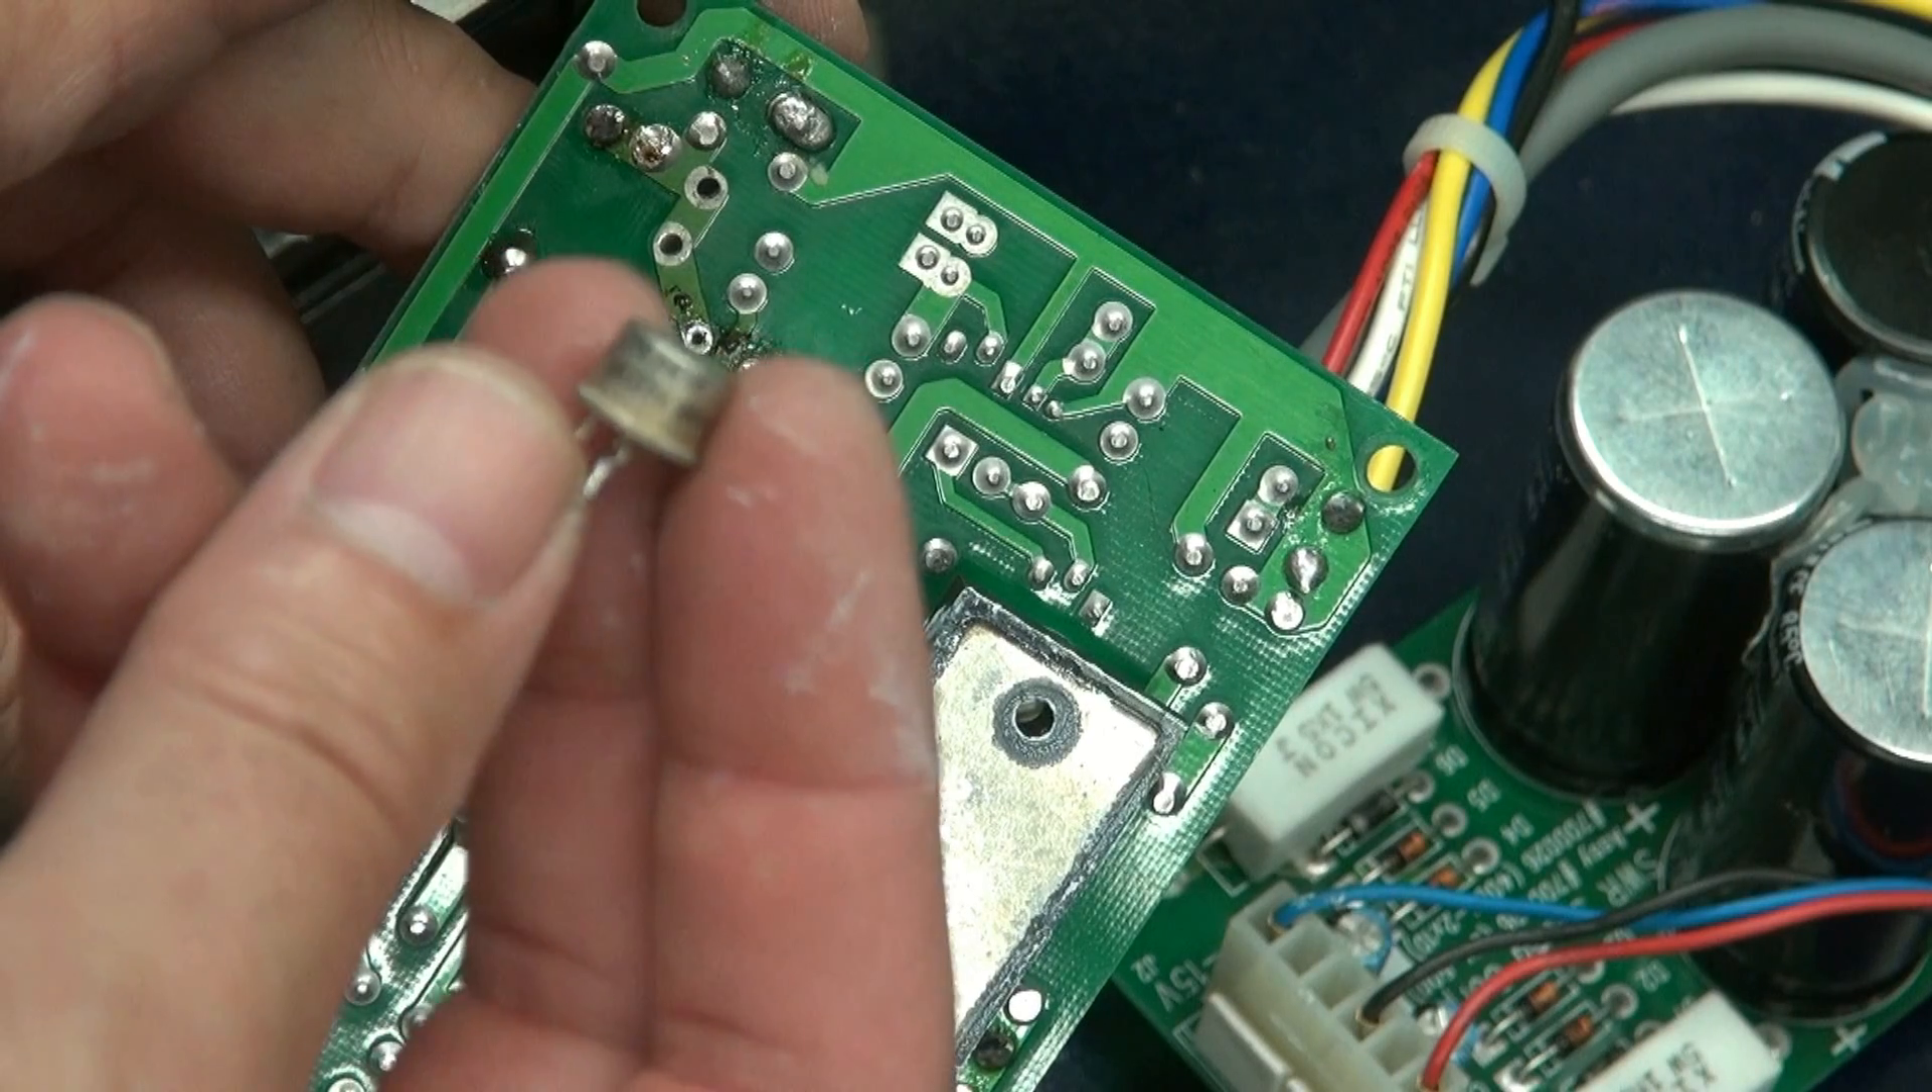Transistor is removed. Holes are cleared.